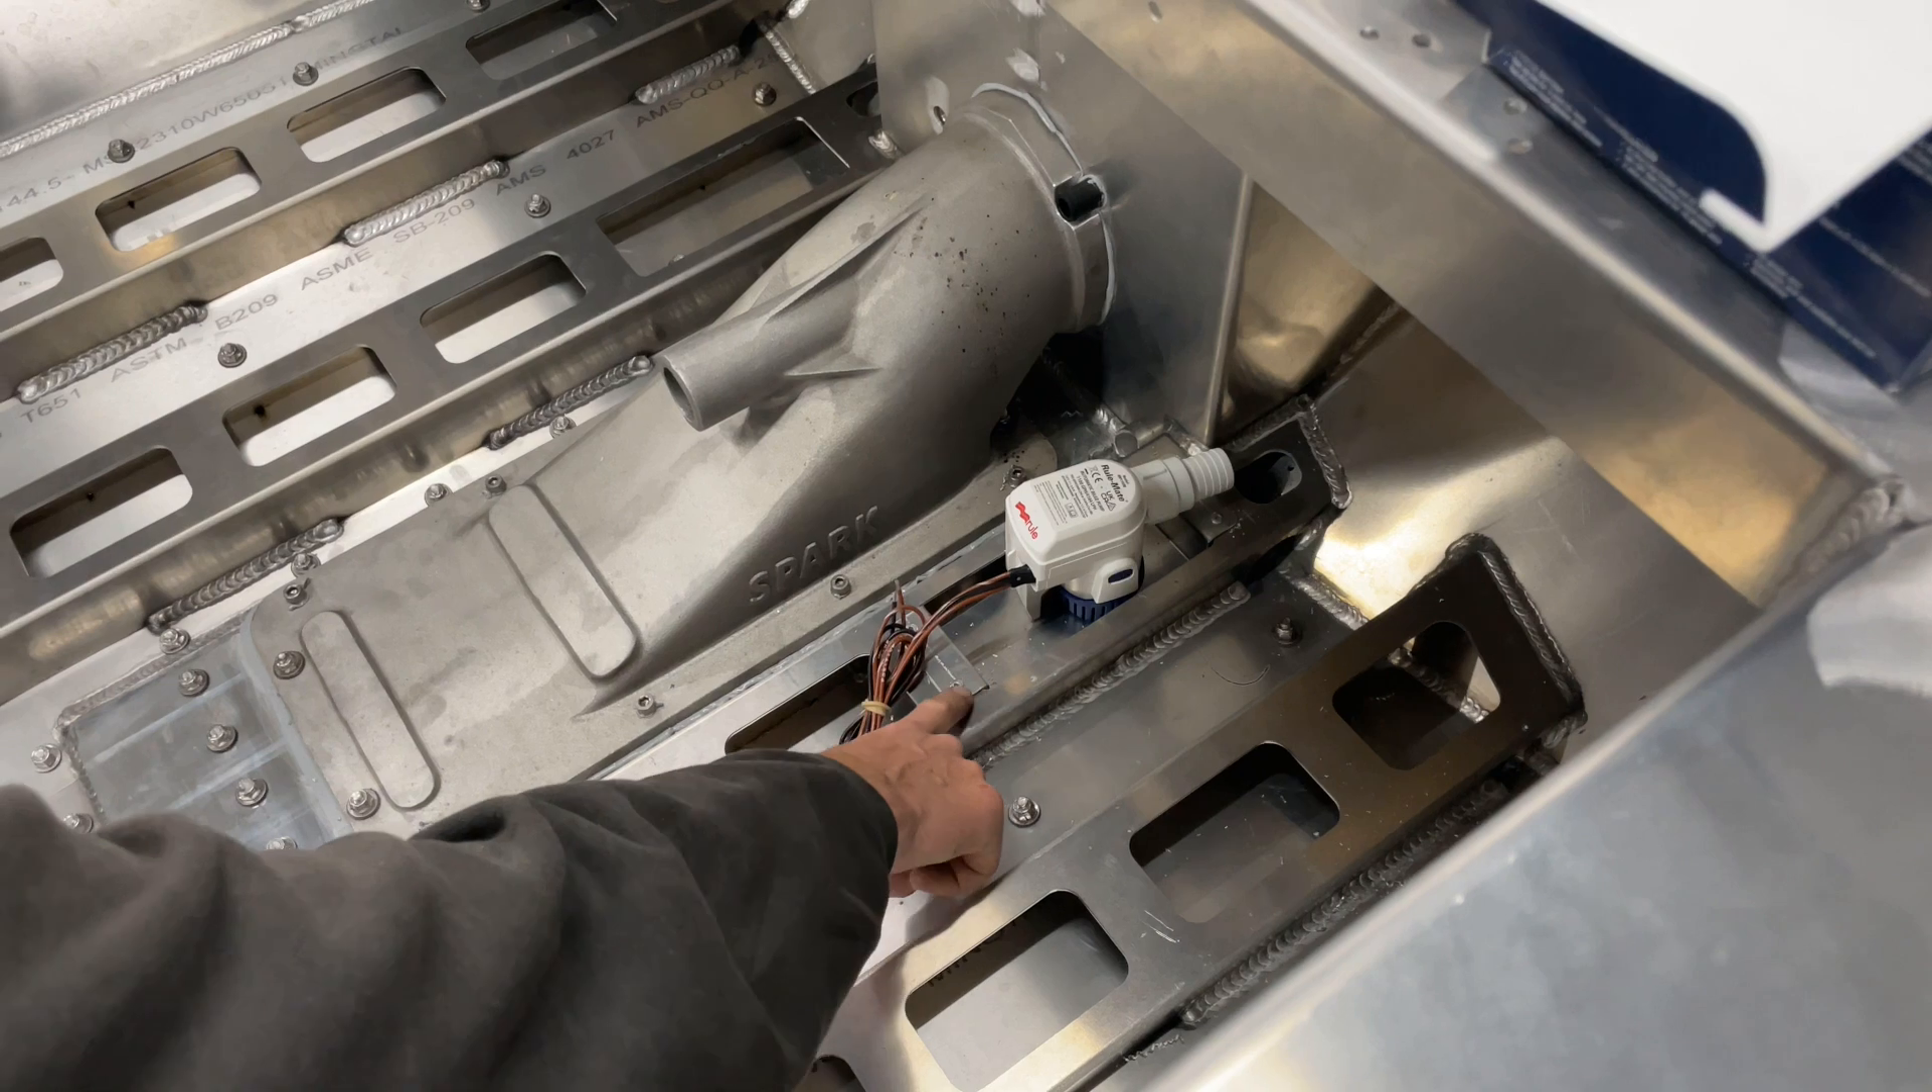In the bilge here we've got our bilge pump mounted.